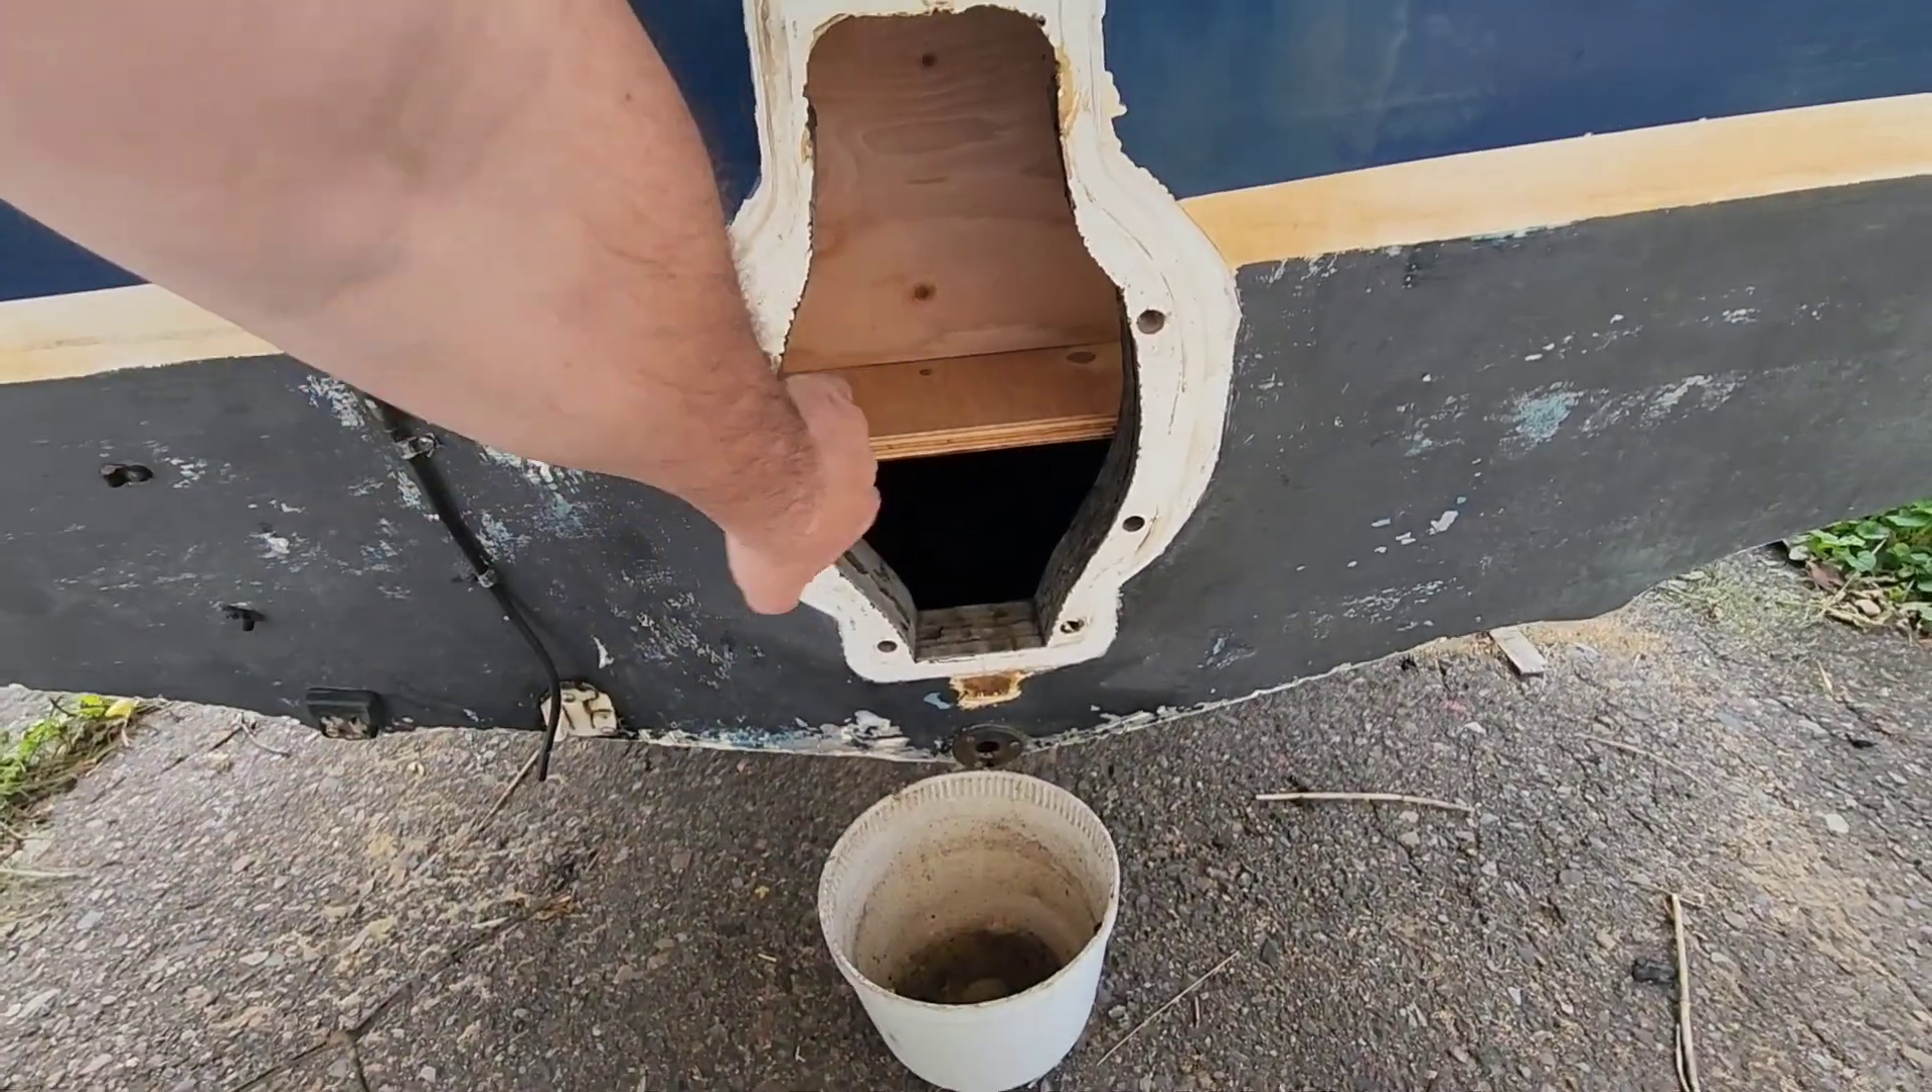As you can see, I still need to enclose the transom.